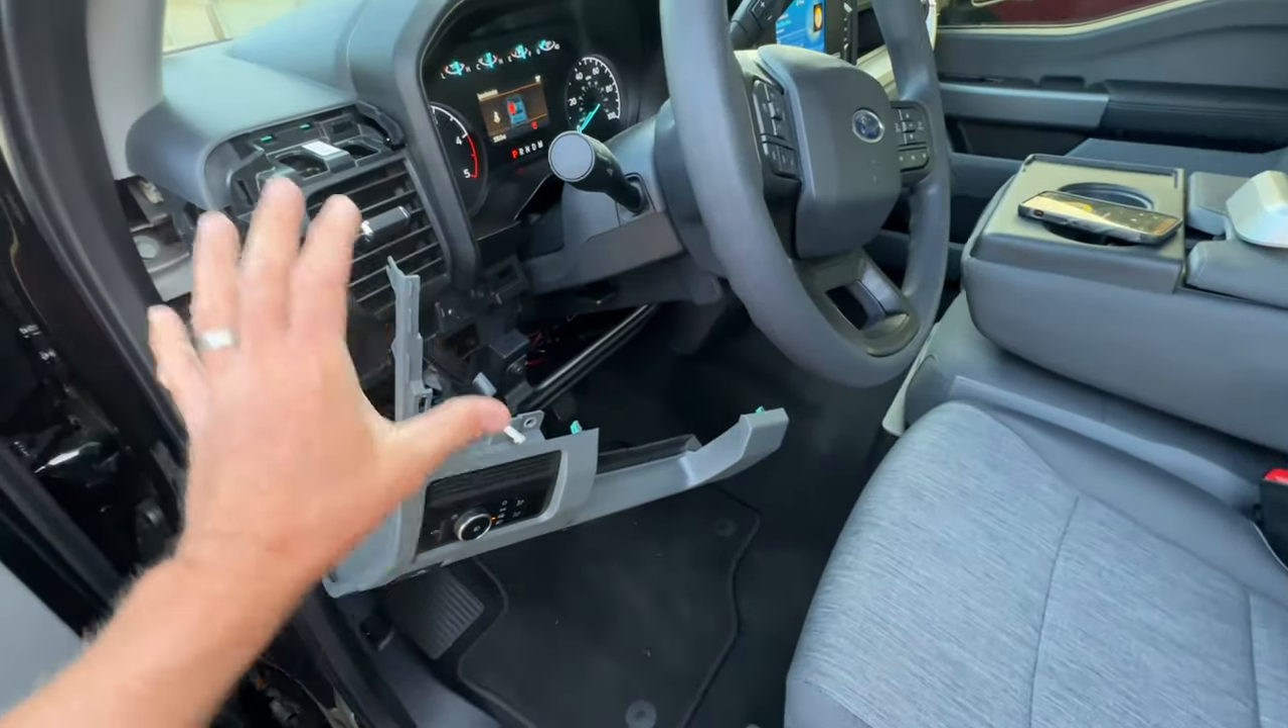Okay so we're pretty much all done now now i left my dash disconnected here just so i could show you.